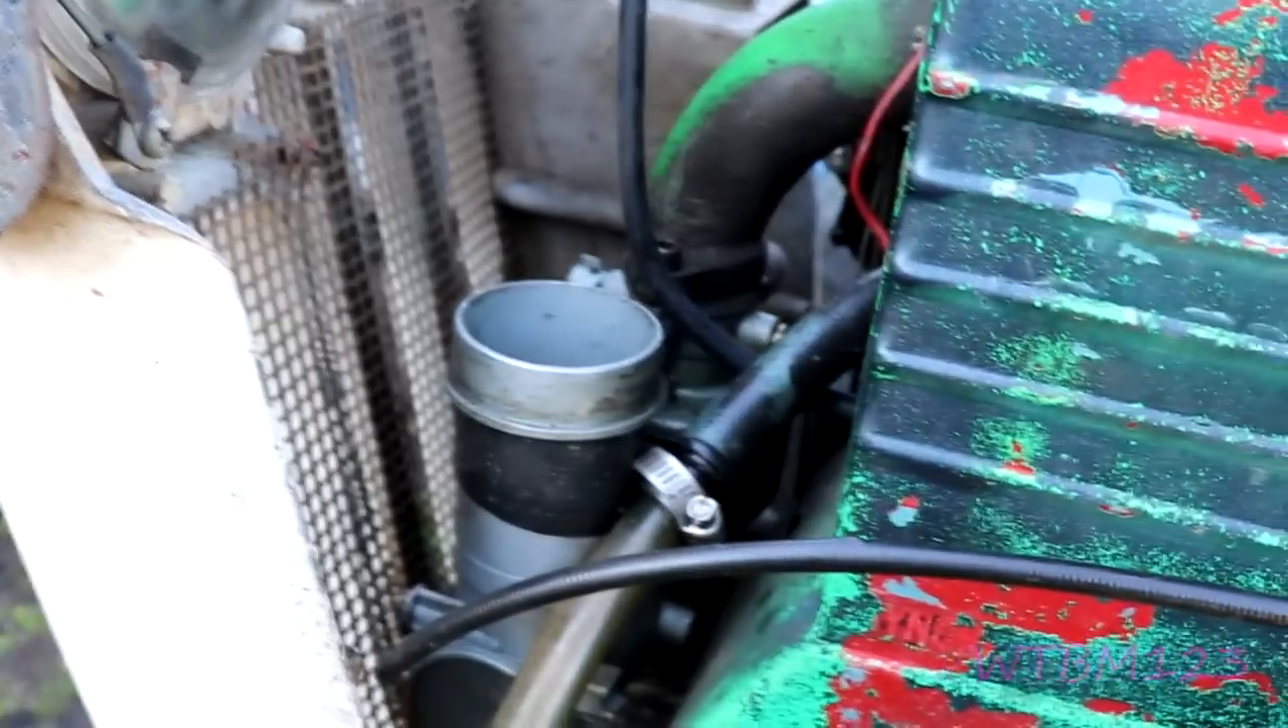The air cleaner didn't put back on yet.